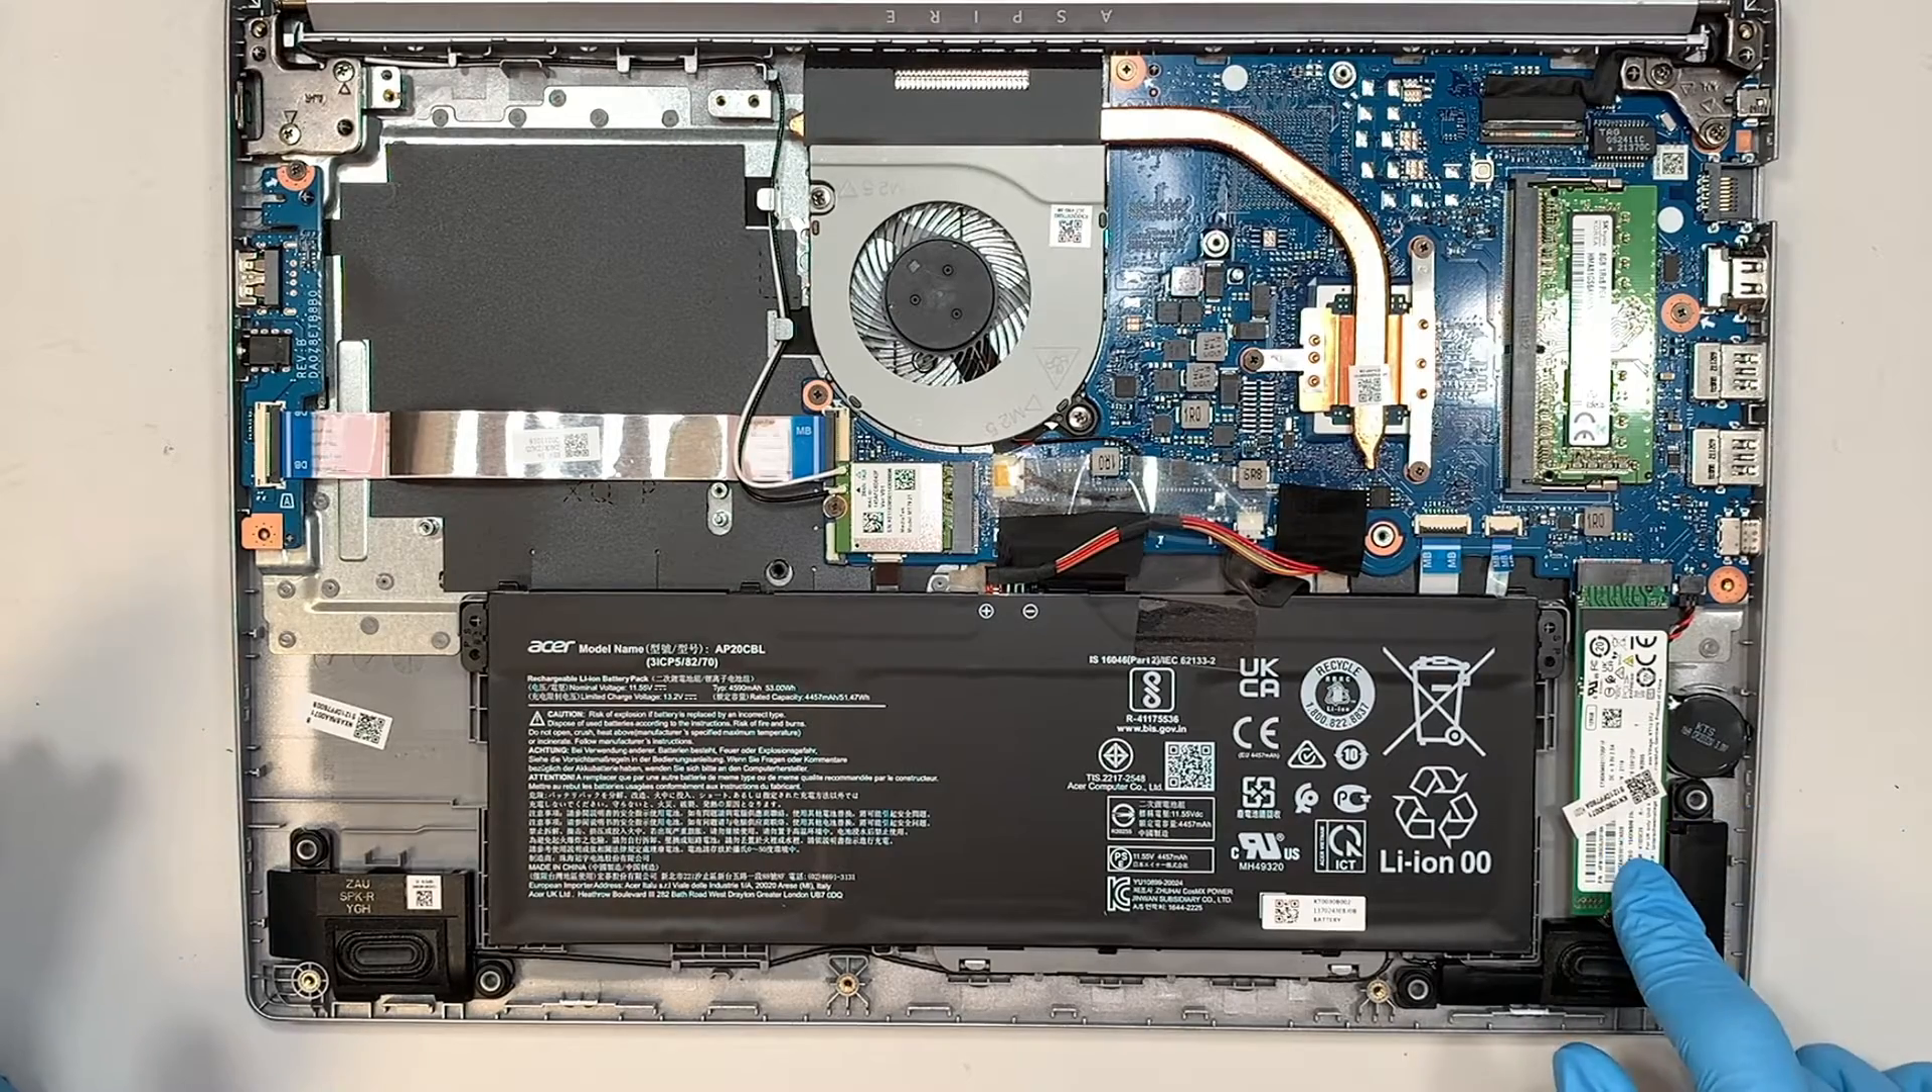Once the back cover is removed, now you can see that the laptop at the bottom right corner, this is where your M .2 solid -state drive is installed.